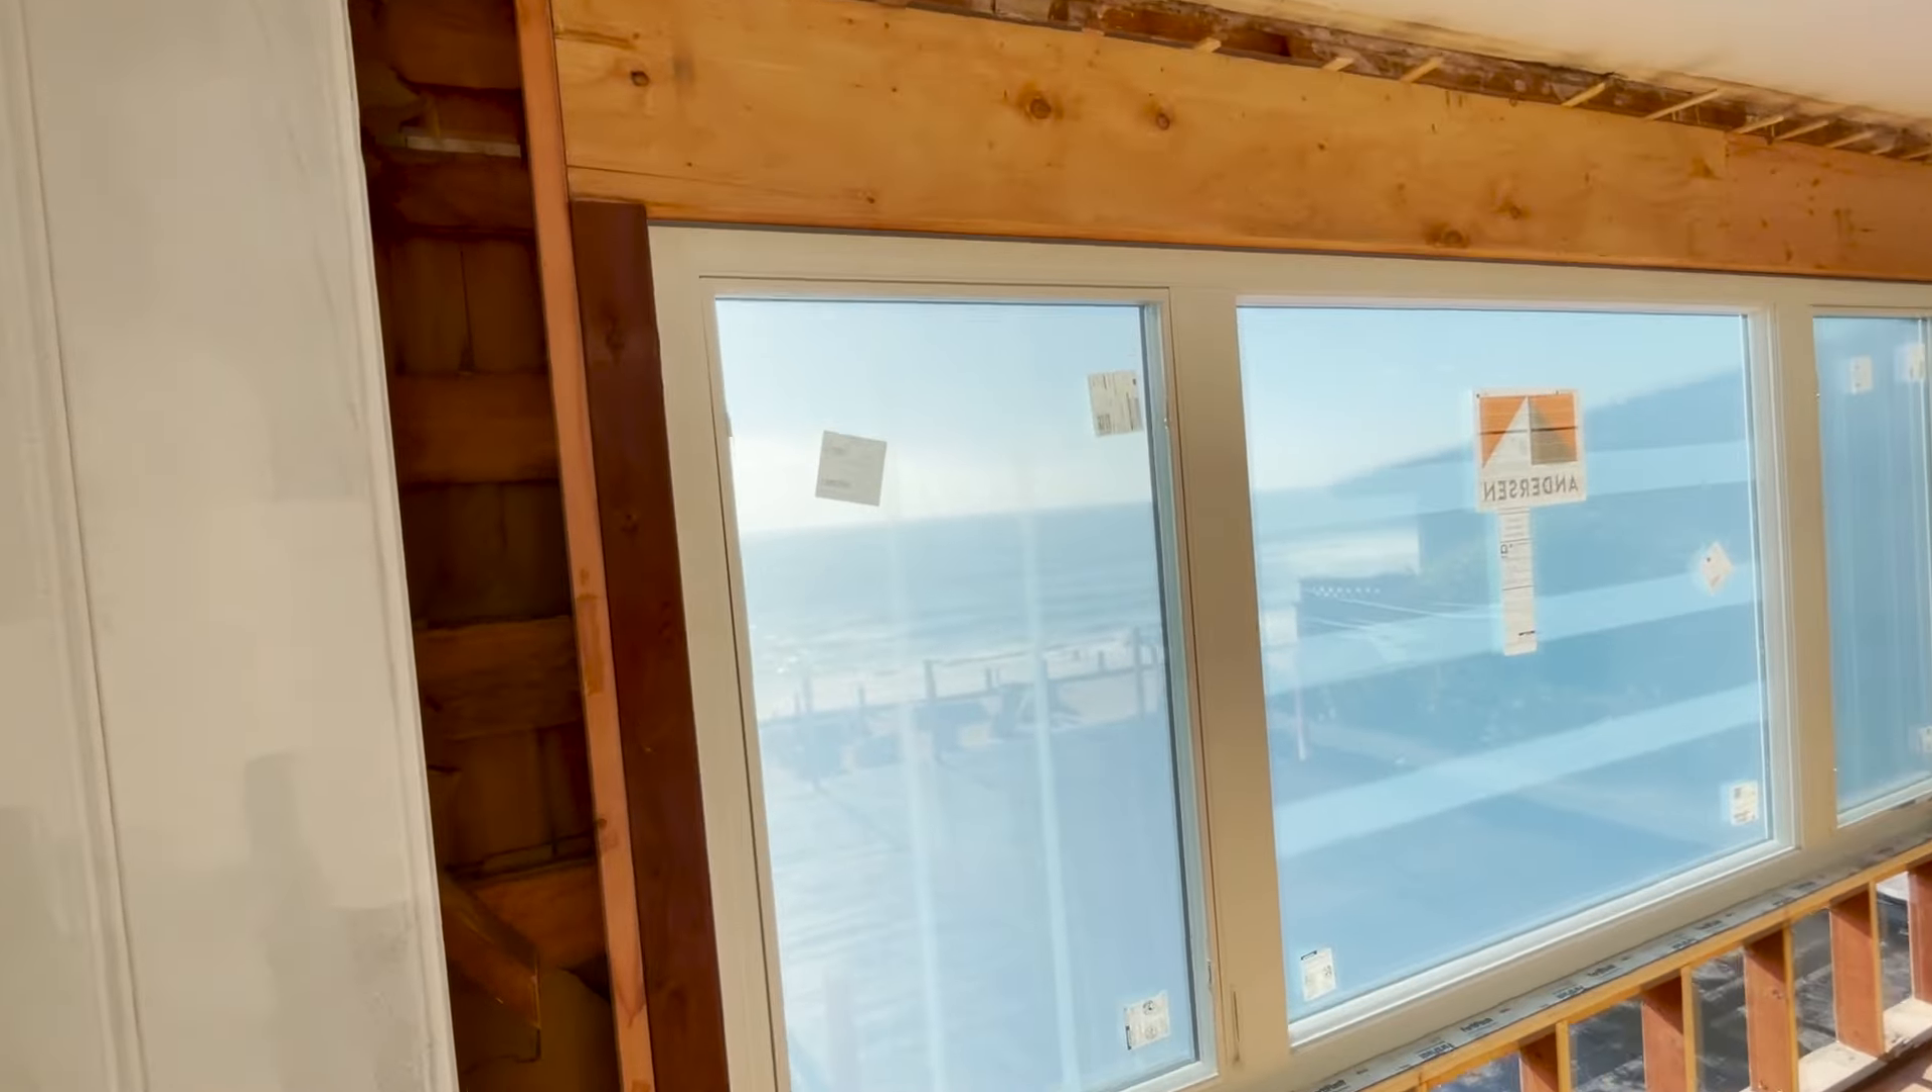This window is installed looking good.